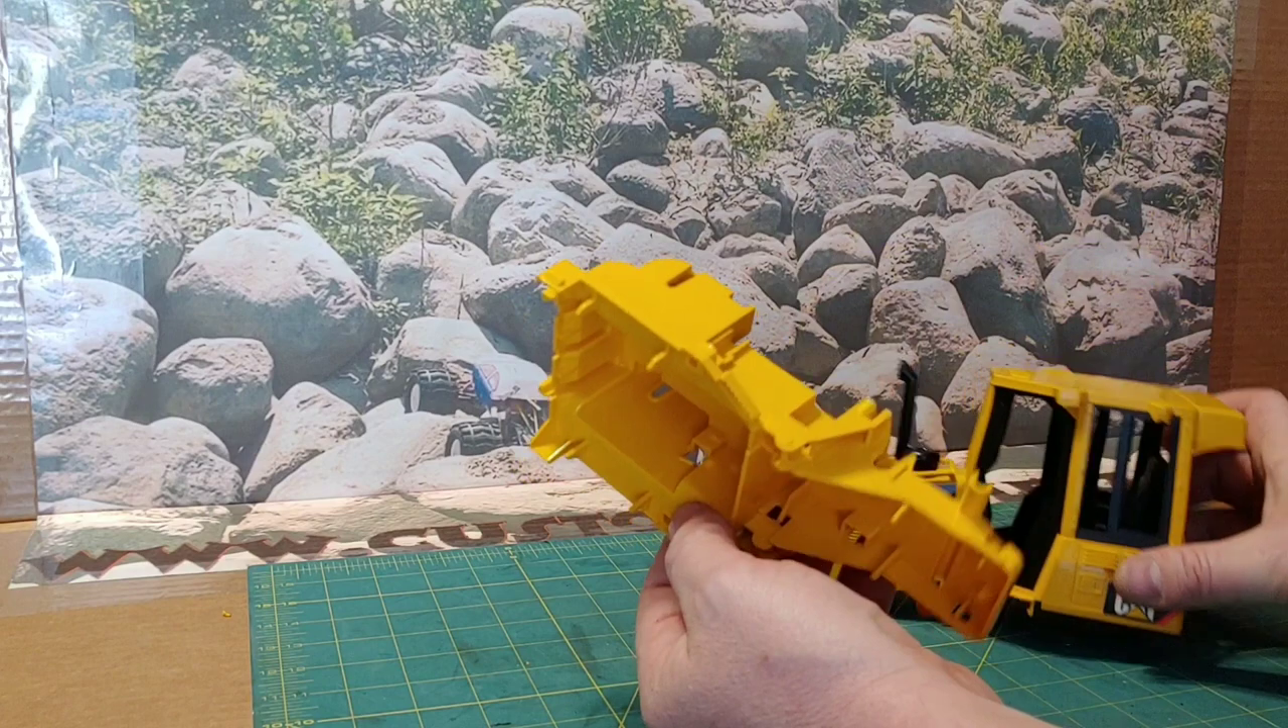And there, our lower shell and our upper shell are now all separated out.